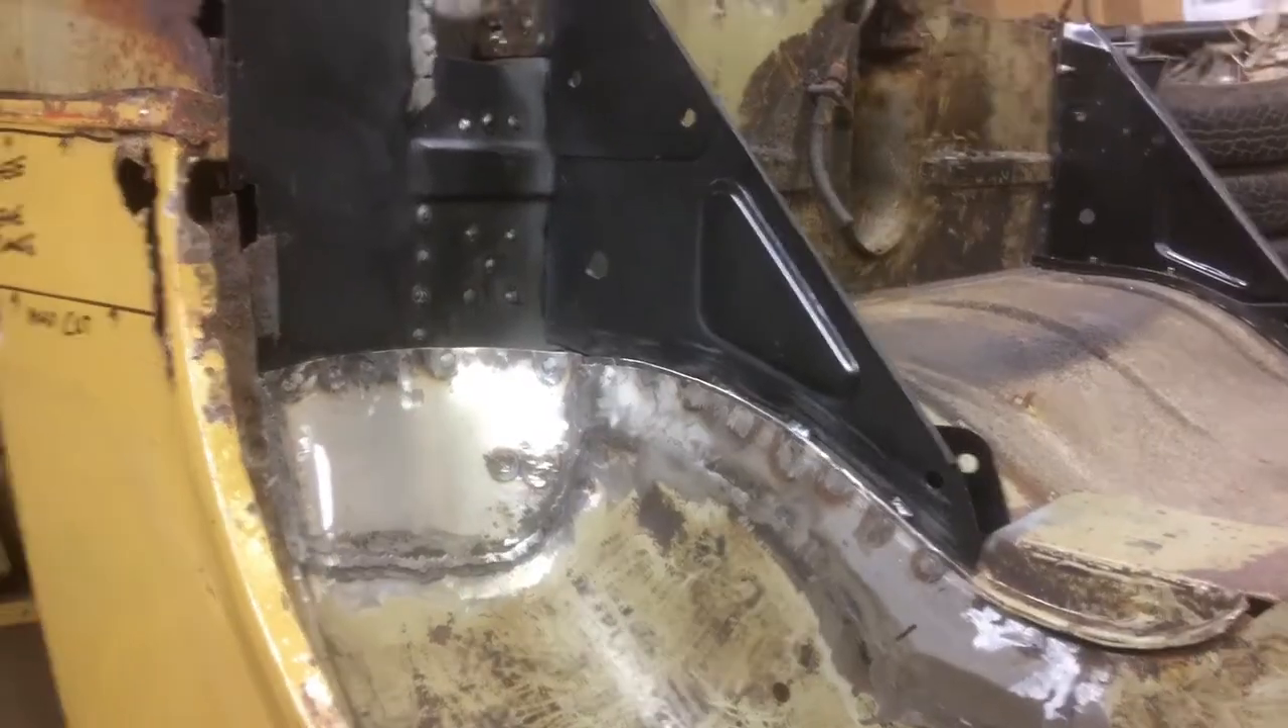Okay so the panels are now all welded in and I've cleaned back the welds where necessary.